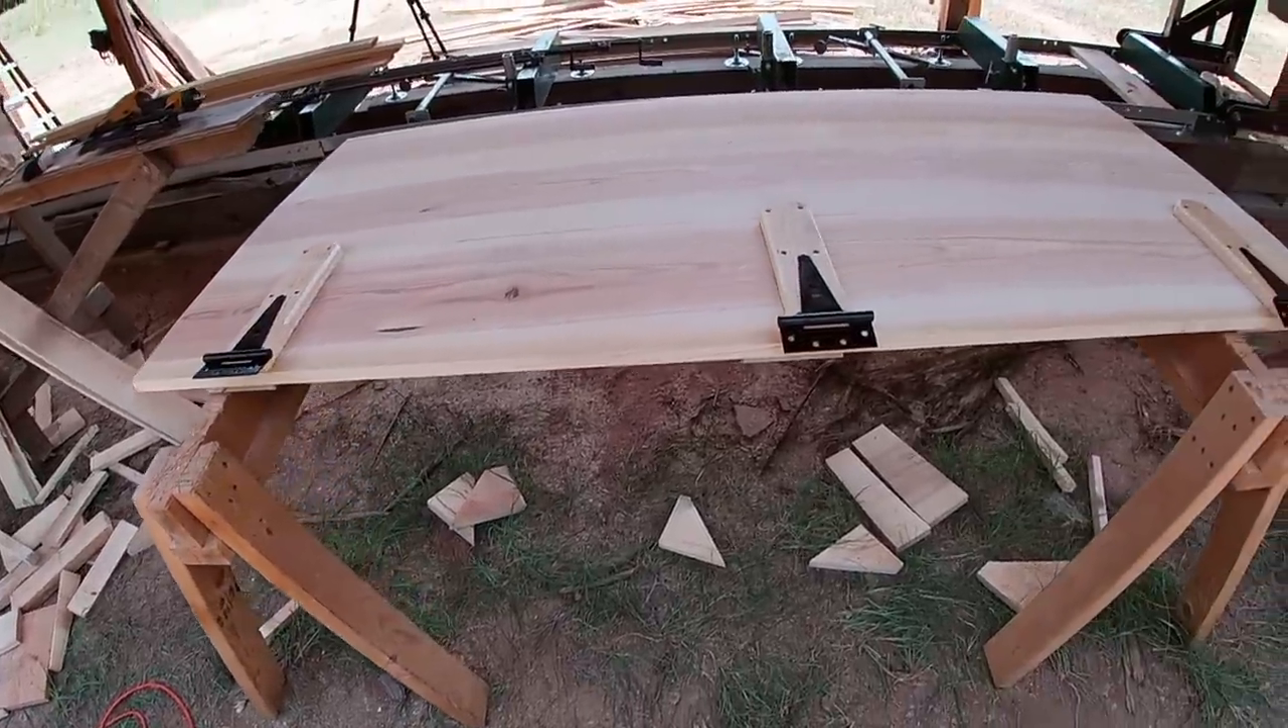Okay, I've got the door all put together. I went ahead and put the hinges on and the little pieces that the hinges actually sit on to keep the door back flush with the edge of the jamb.